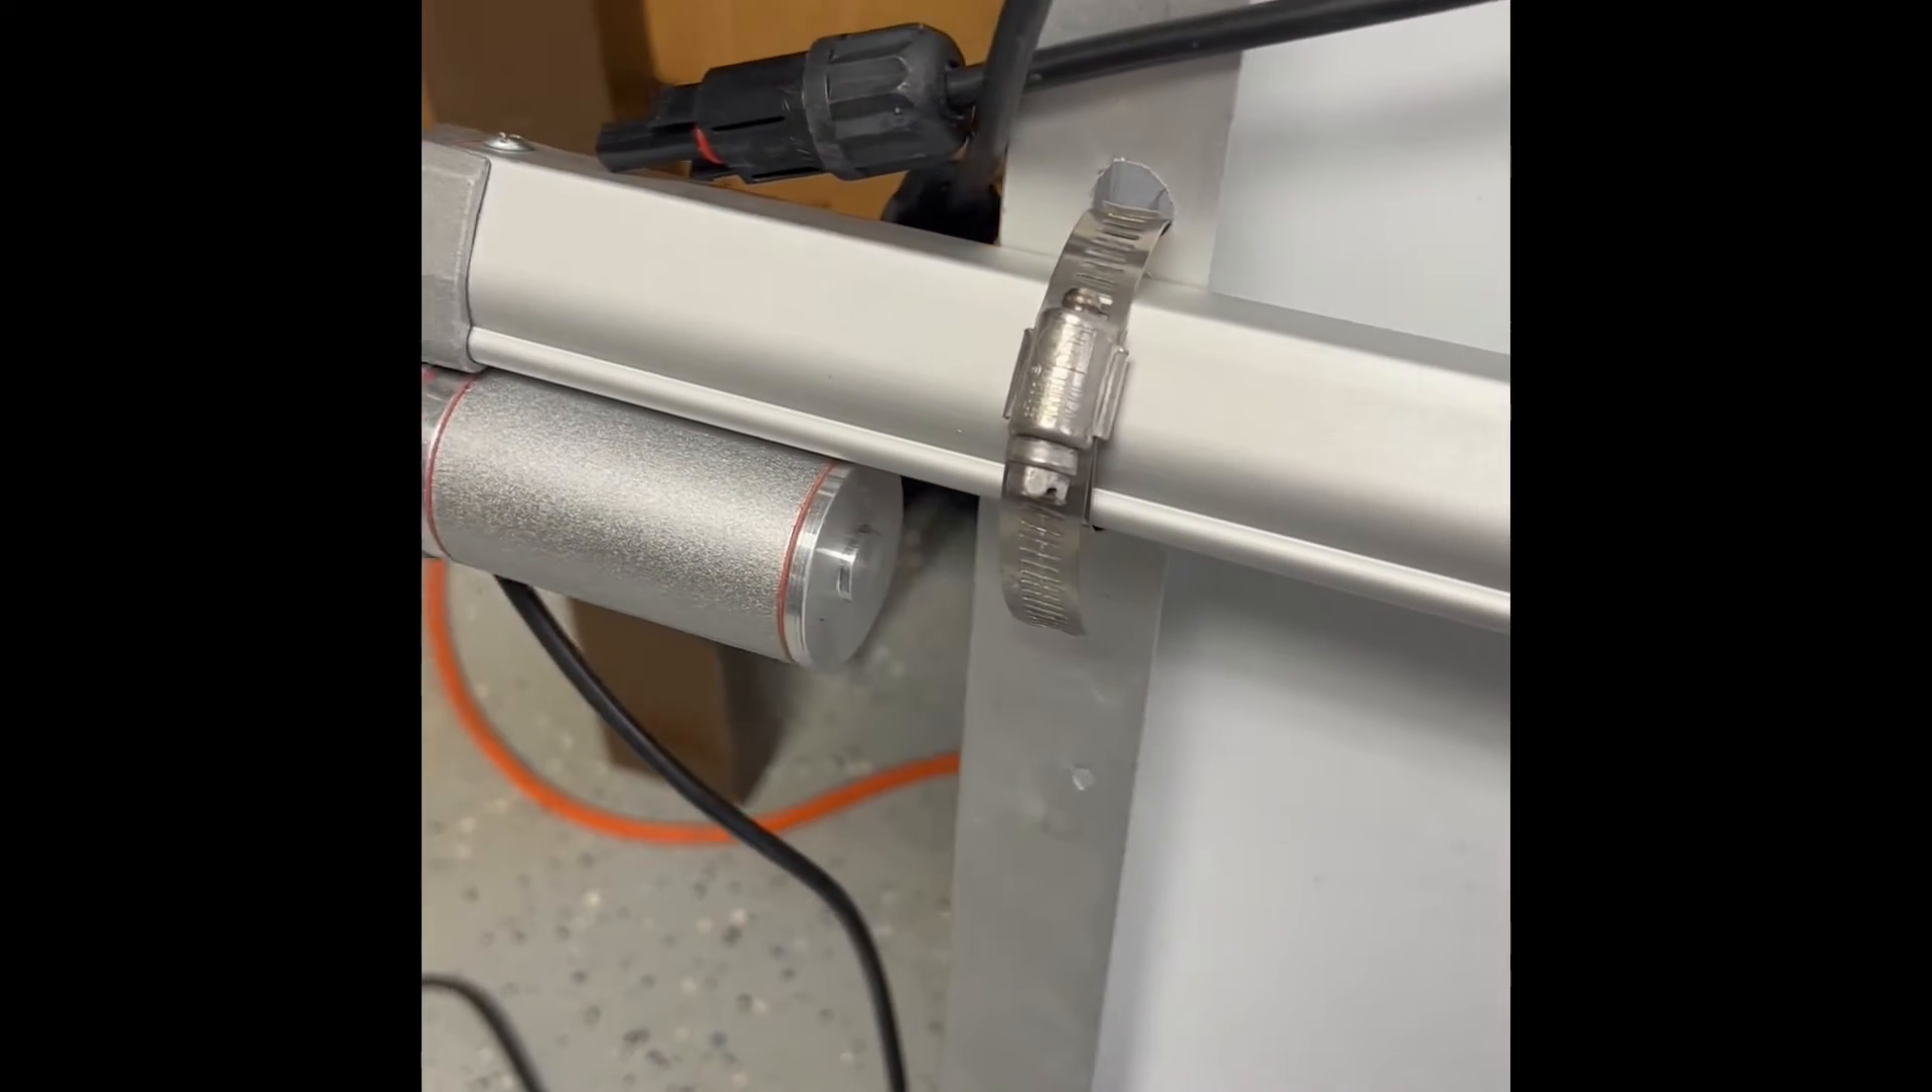And here the linear actuator has been clamped in place.